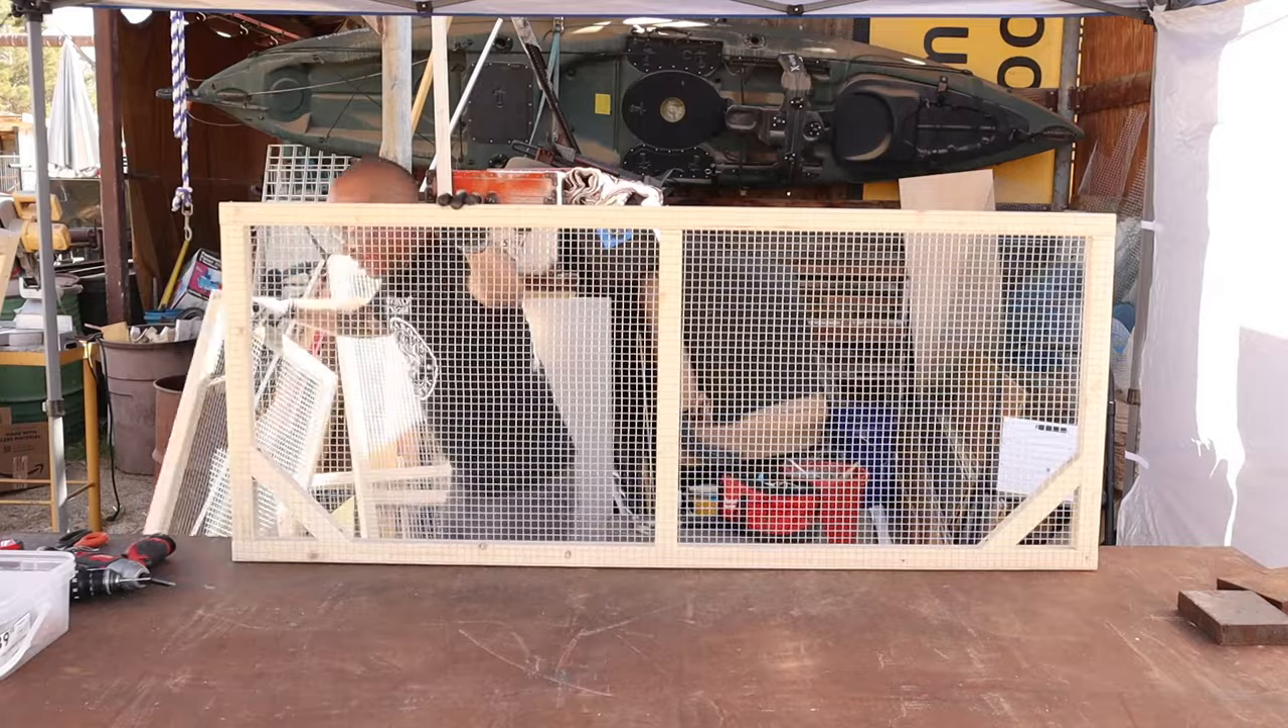All right so we have all of our walls set with some of the hardware cloth so now we're going to go ahead and assemble this thing it's going to be super easy you'll see.